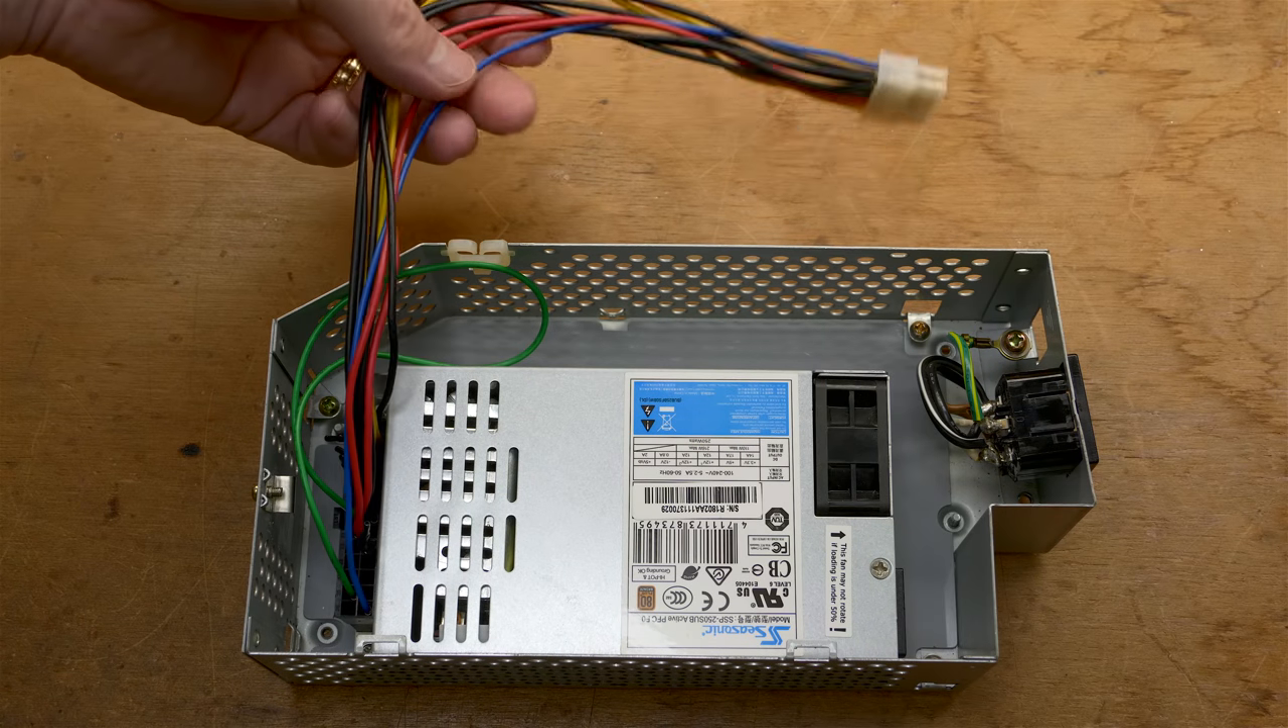And, now we have the Seasonic inside. You can see how much smaller it is. It fits perfectly inside.